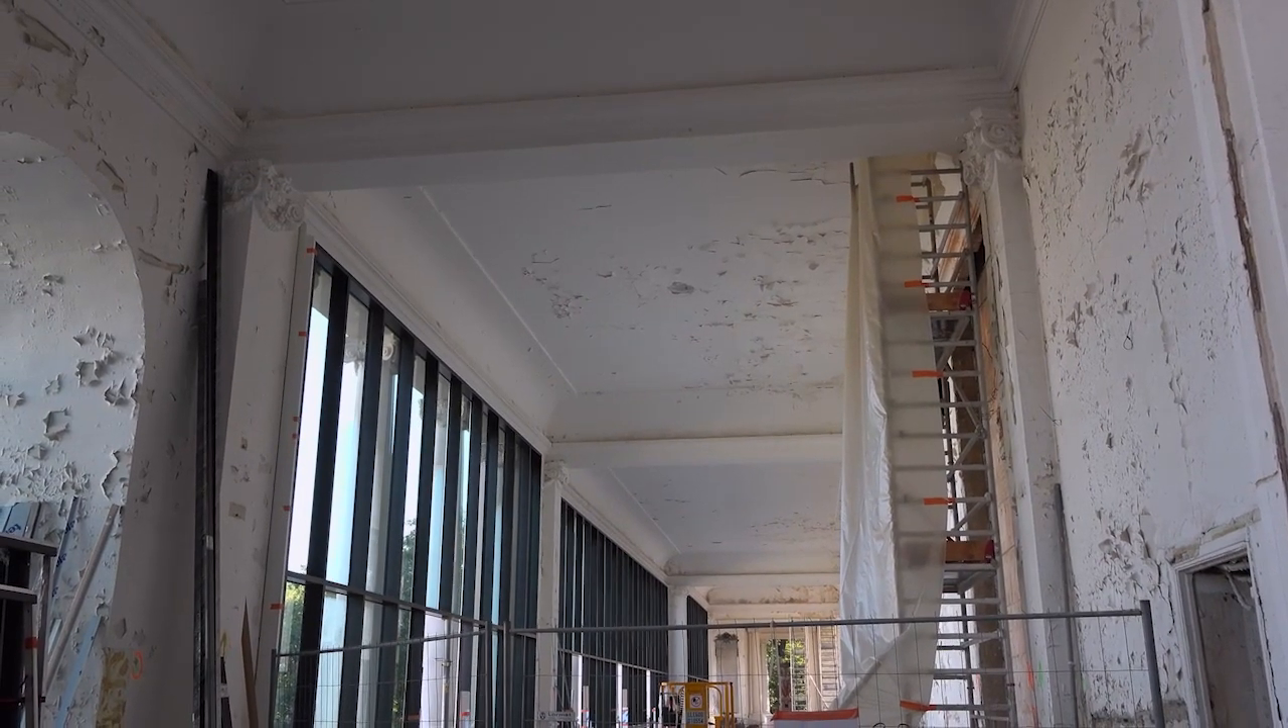Donc on est sur la Galerie Nord, on a posé les murs rideaux pour pouvoir rendre clos et couvert la Galerie Nord.